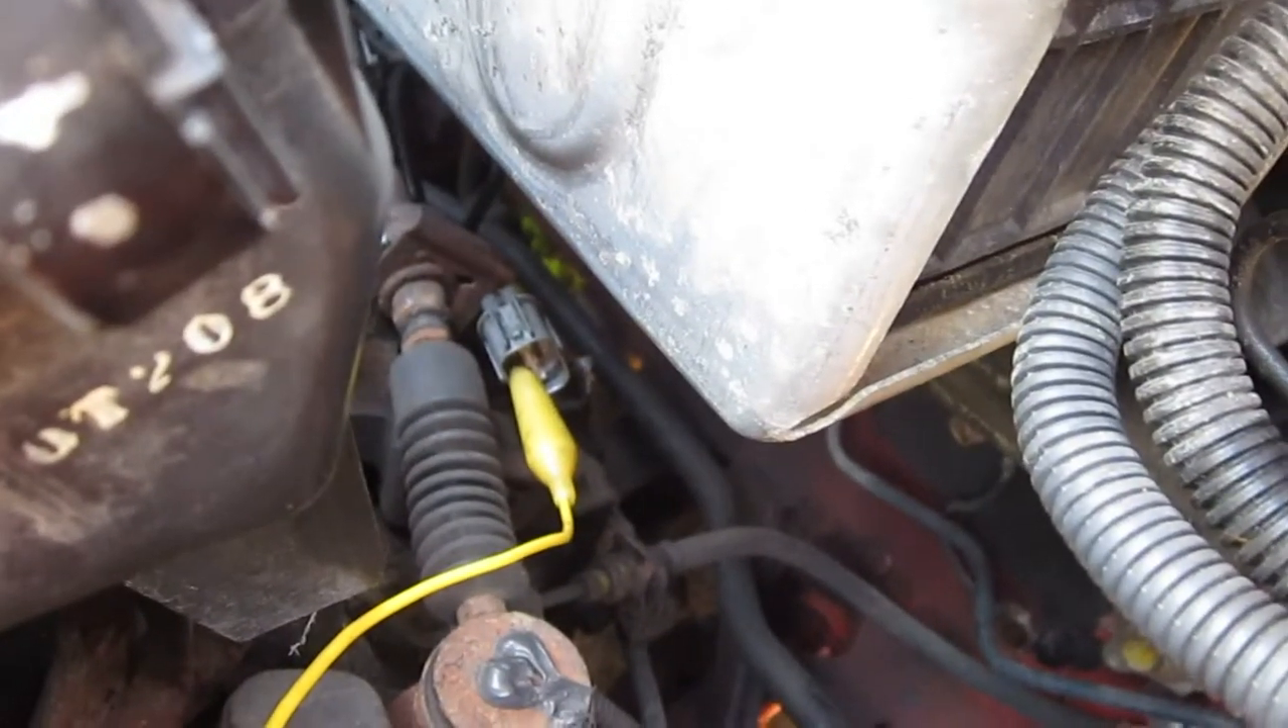And I have the clip lead hooked up to the harness cable end.